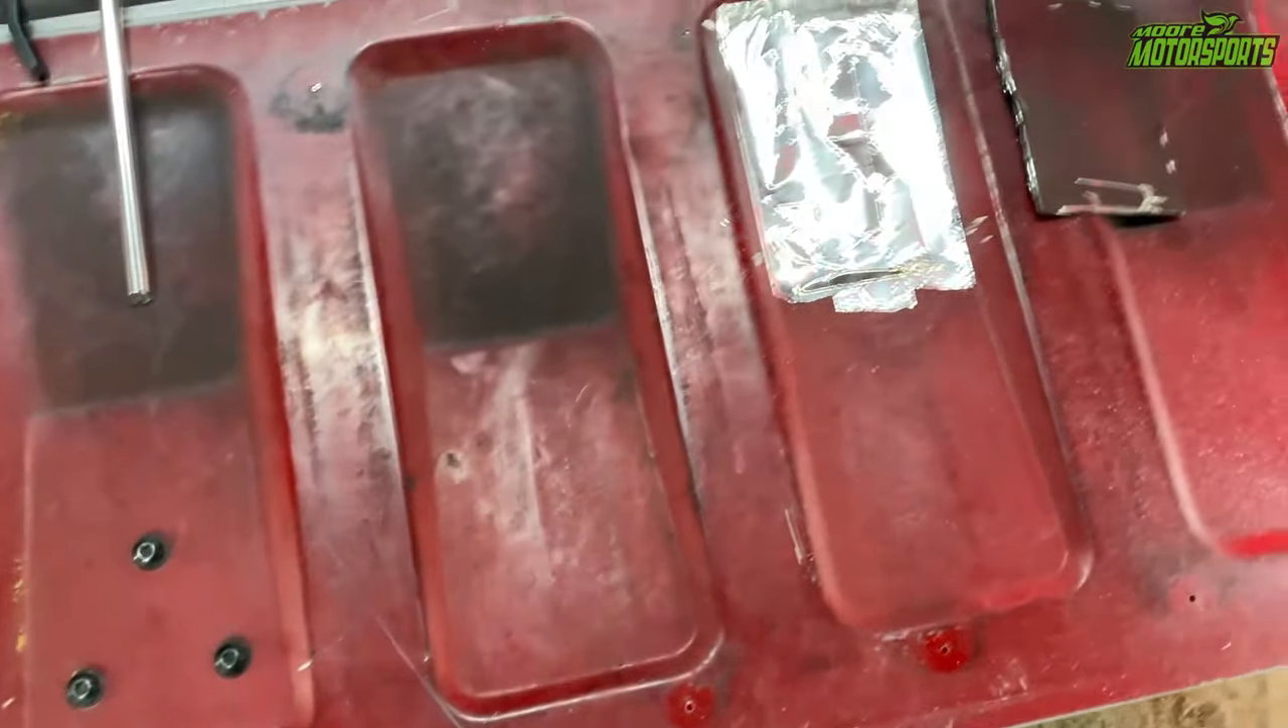But moving over to the inside of the taillight, I just have some aluminum tape over those holes for right now. I will be welding these back in.